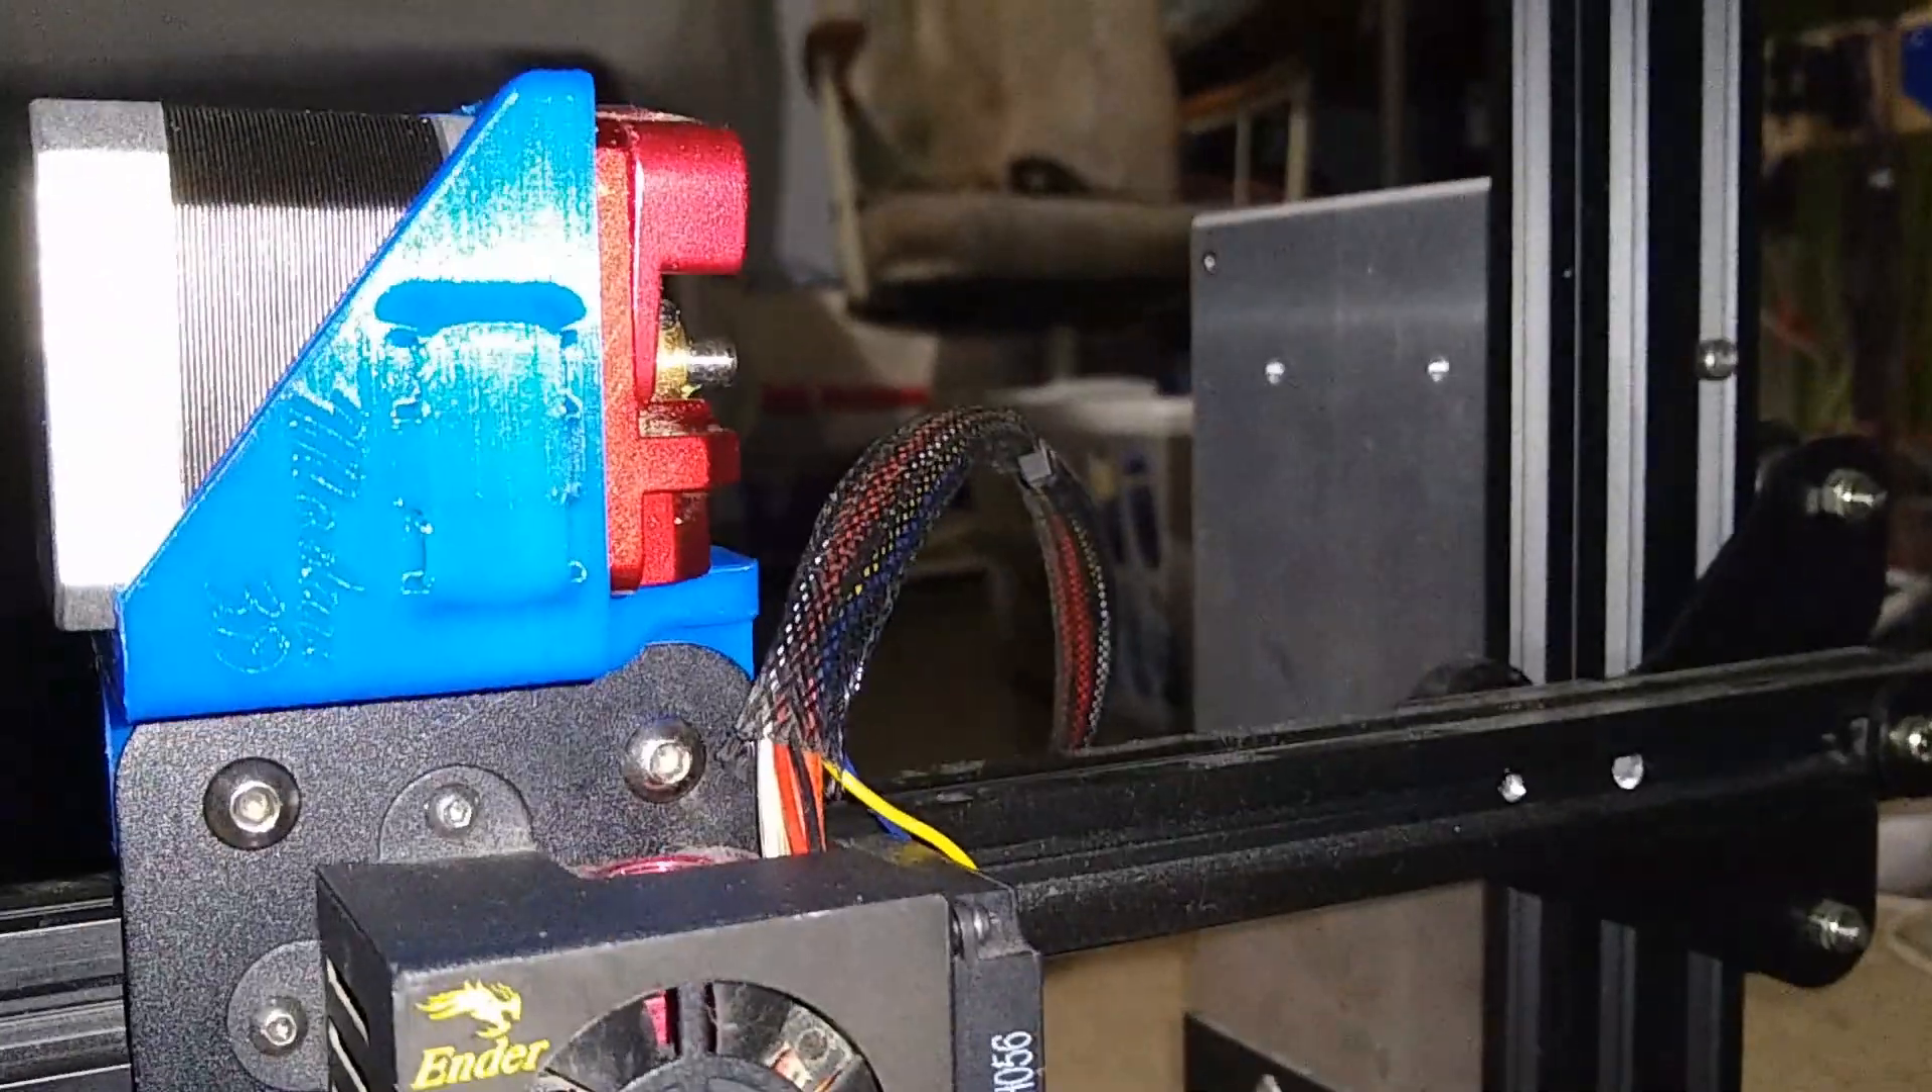As you can see, I have started to mount the motor and the extruder mechanism.